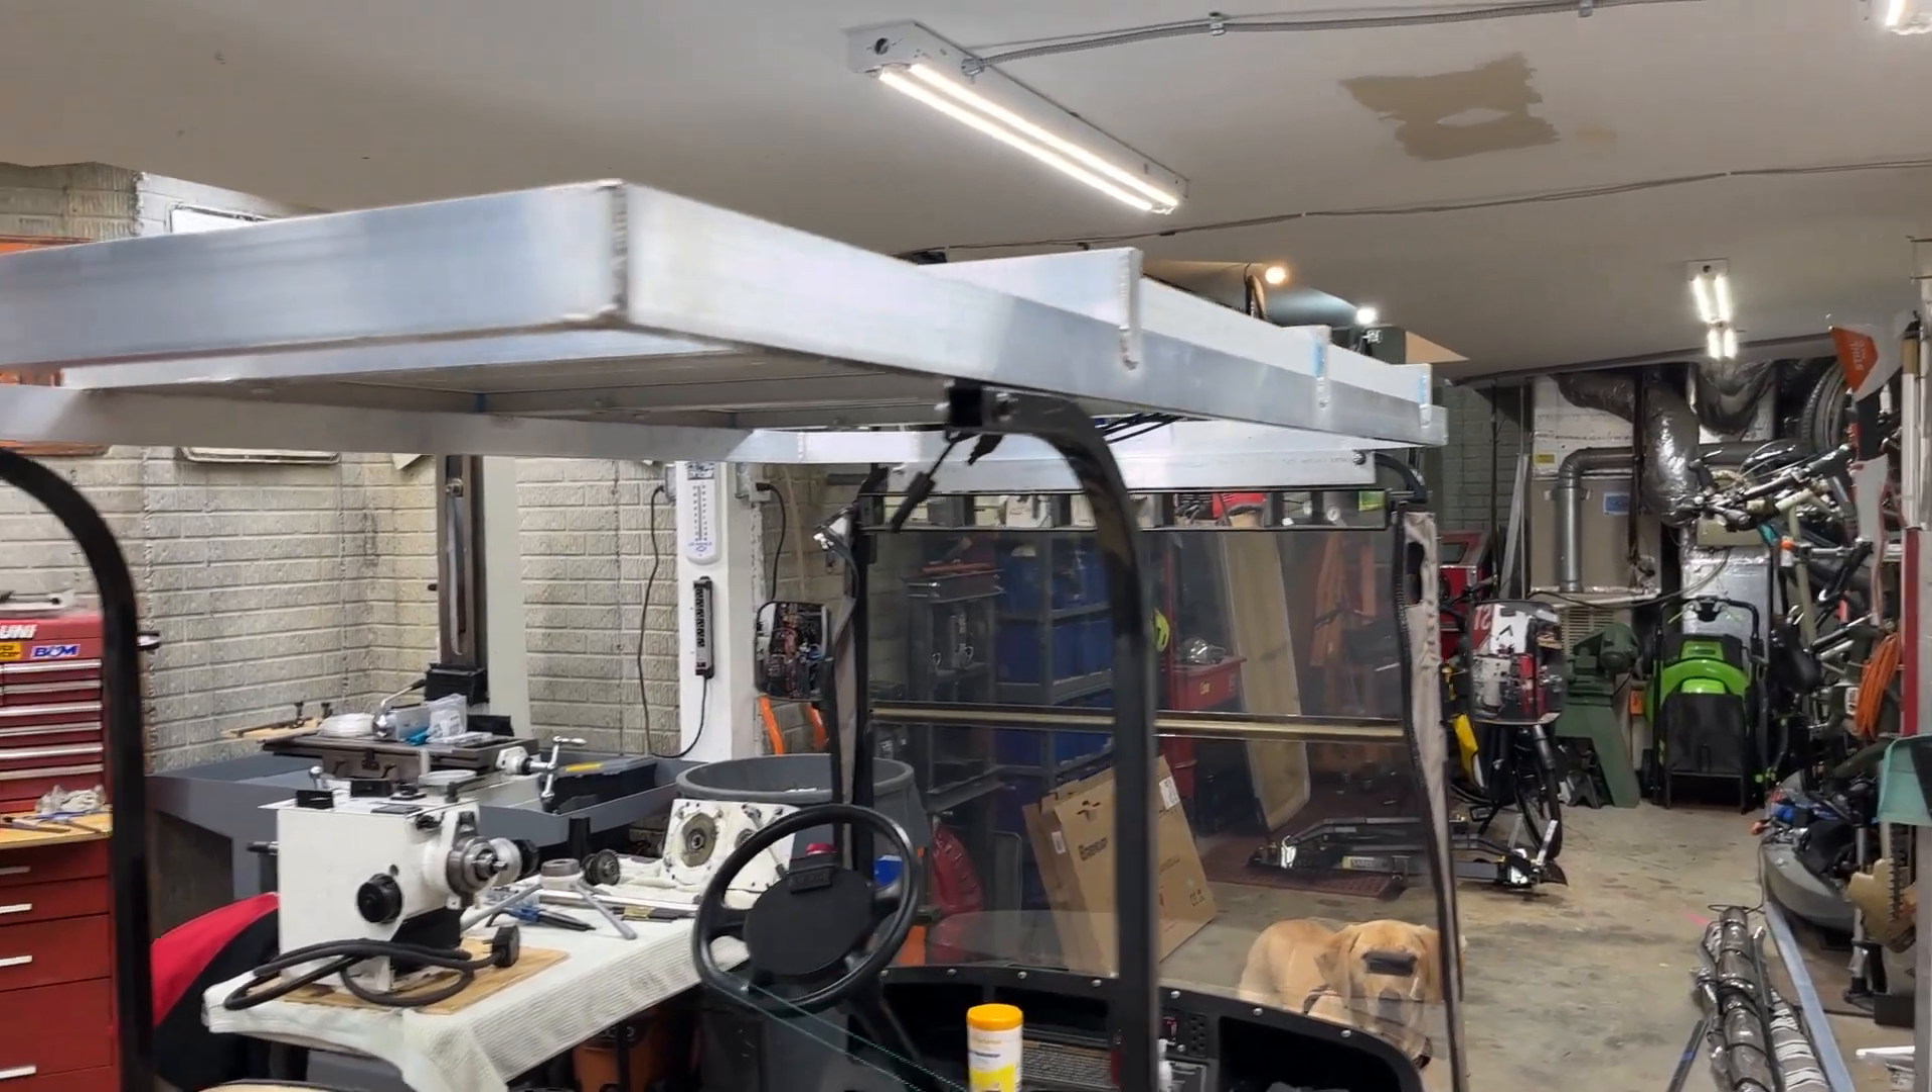All right, I got the top is on. Looking pretty good. So it was relatively simple to mount.